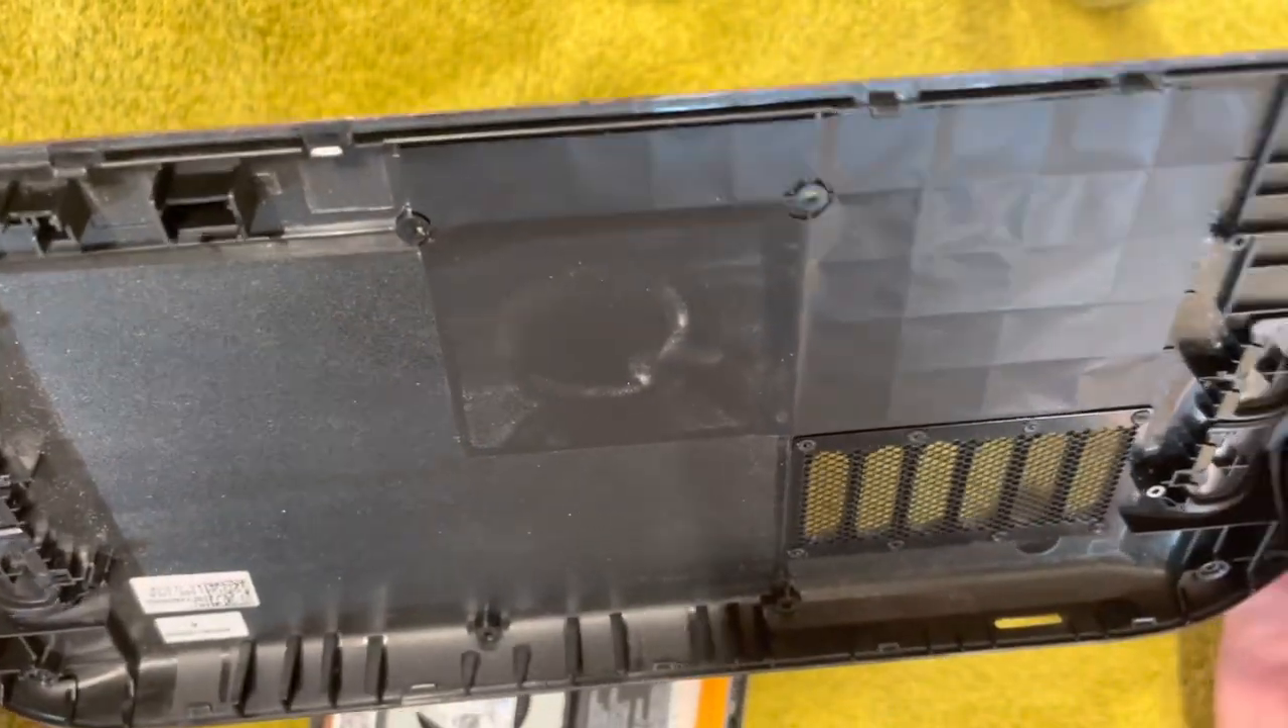Okay, we've got the back plate separated now.